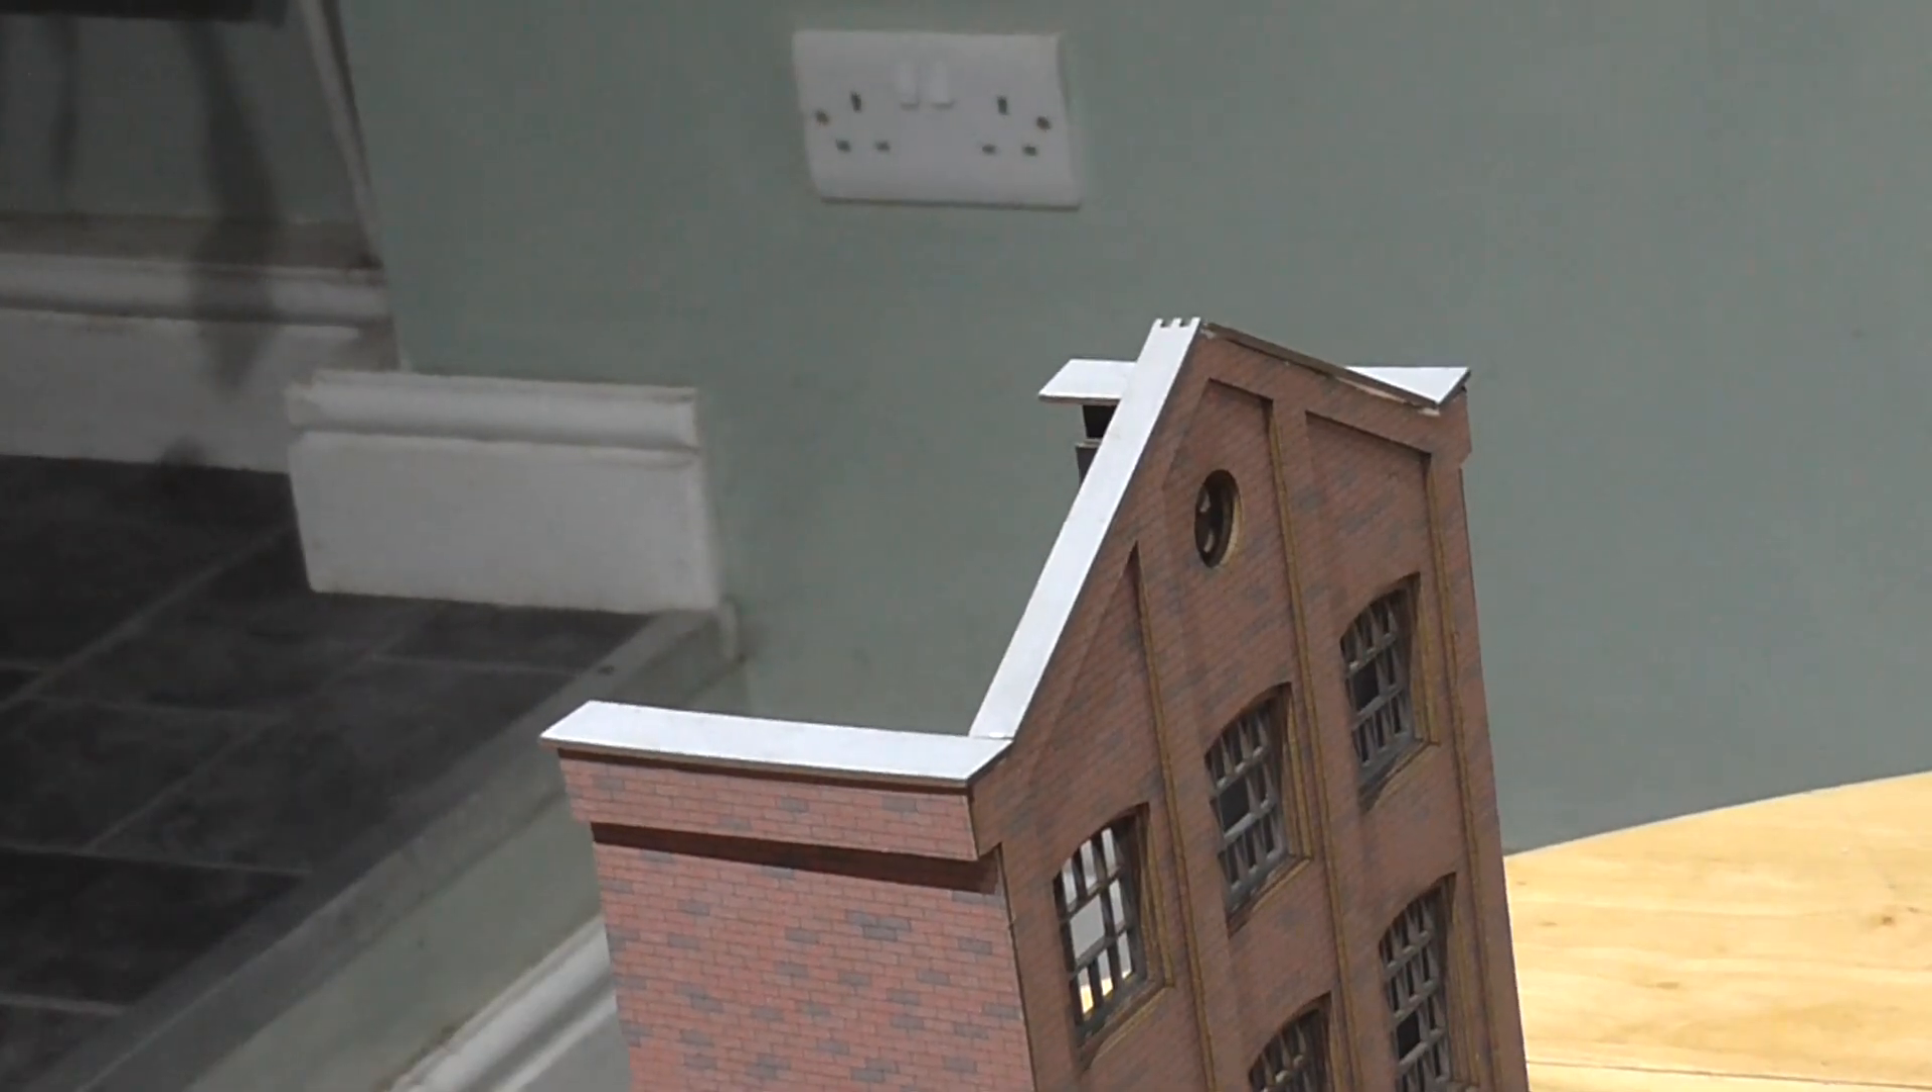Right so as you can see we've now glued the coping stones on so all there is left to do is fit the roof.